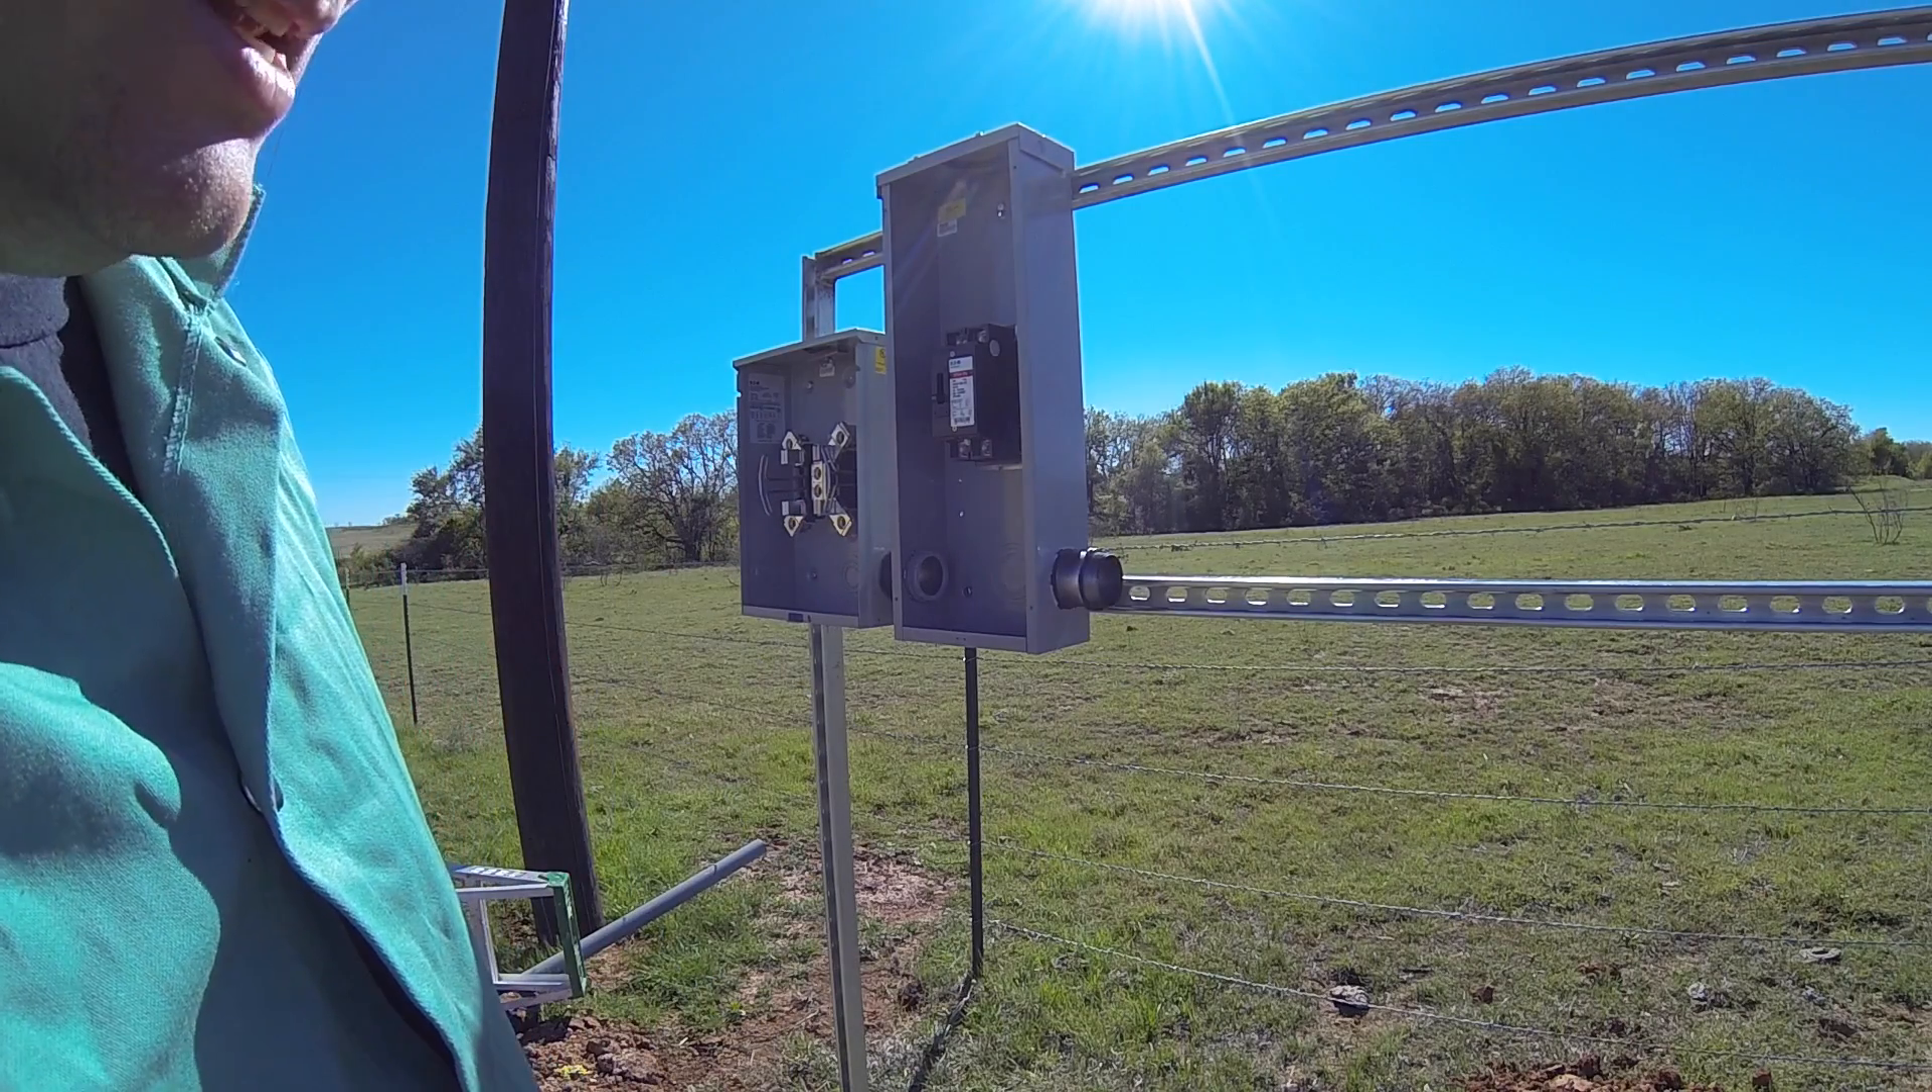I have the breaker box mounted and the meter panel mounted and I'm going to attach a load center on here later, but I don't have time to do that today so we're not going to do that.